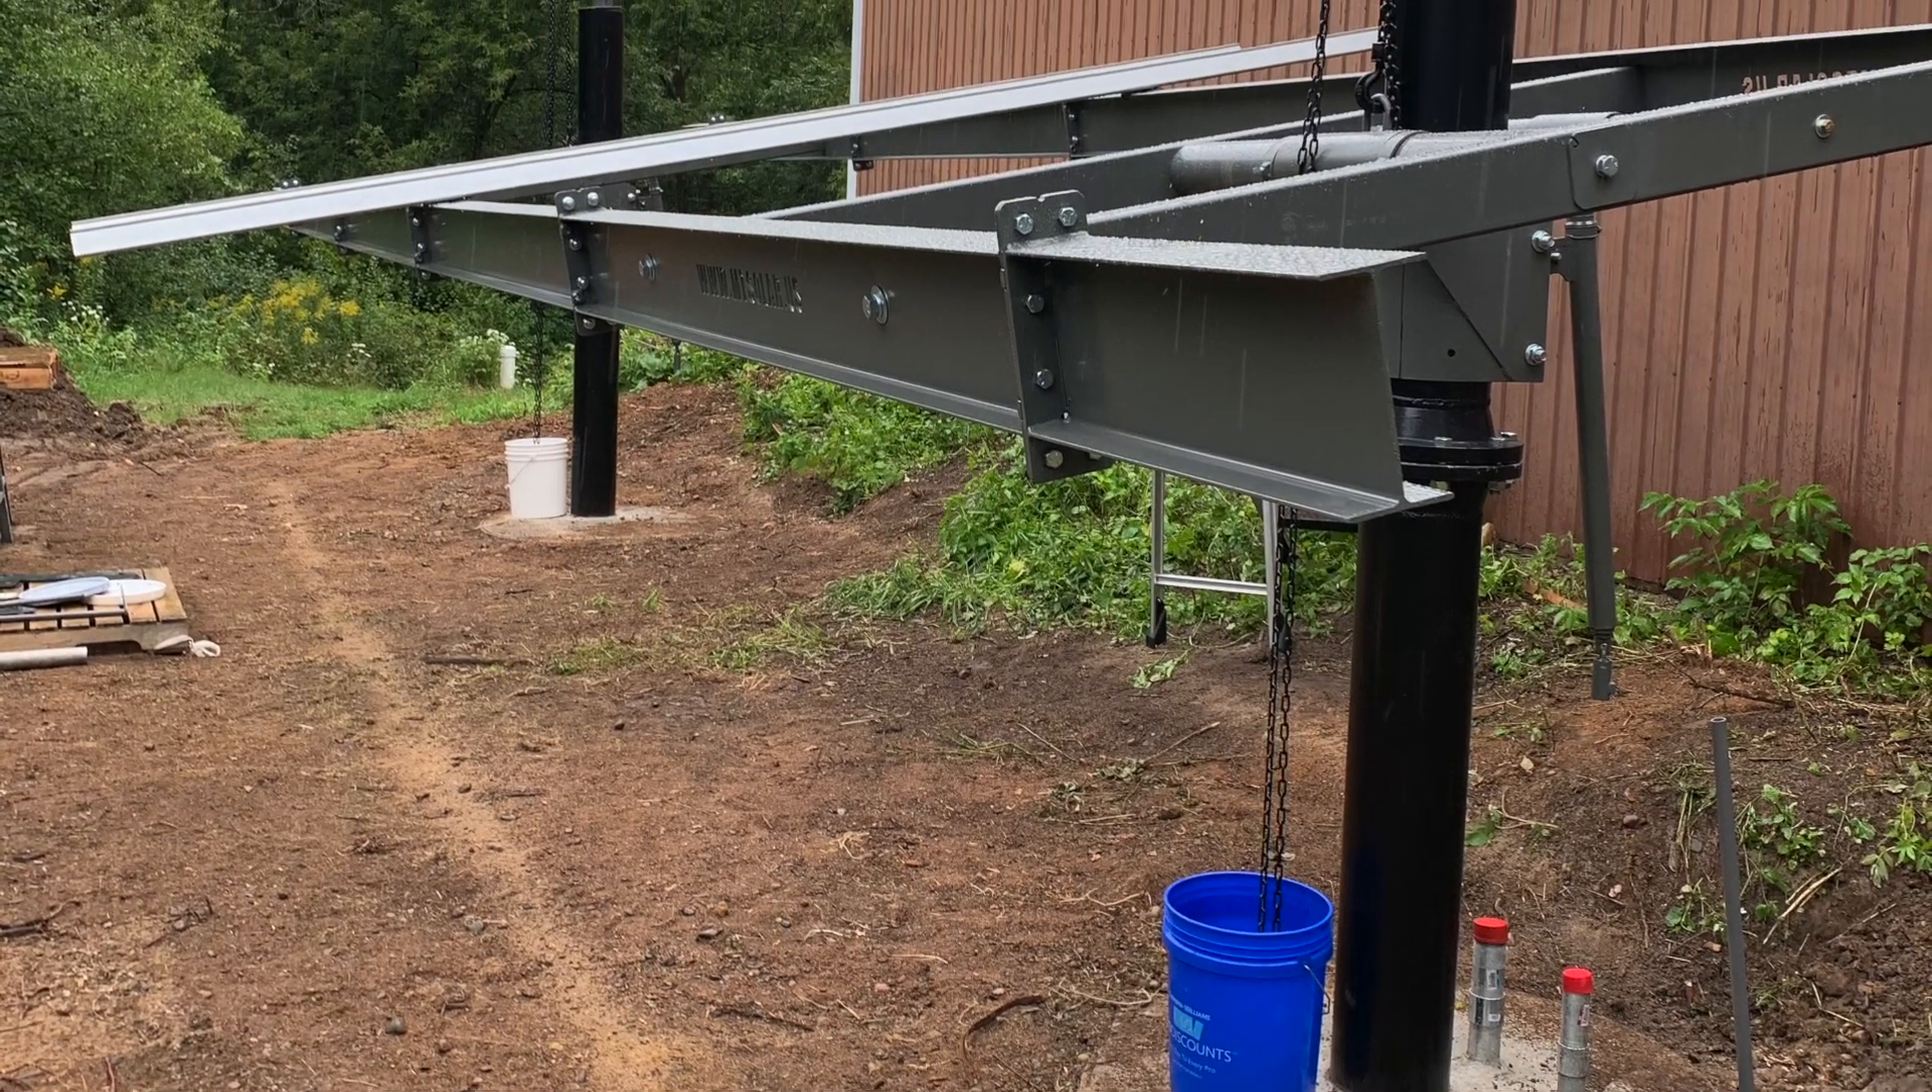Here the steel has been completed and we're just starting to put the rails up for the solar panels.